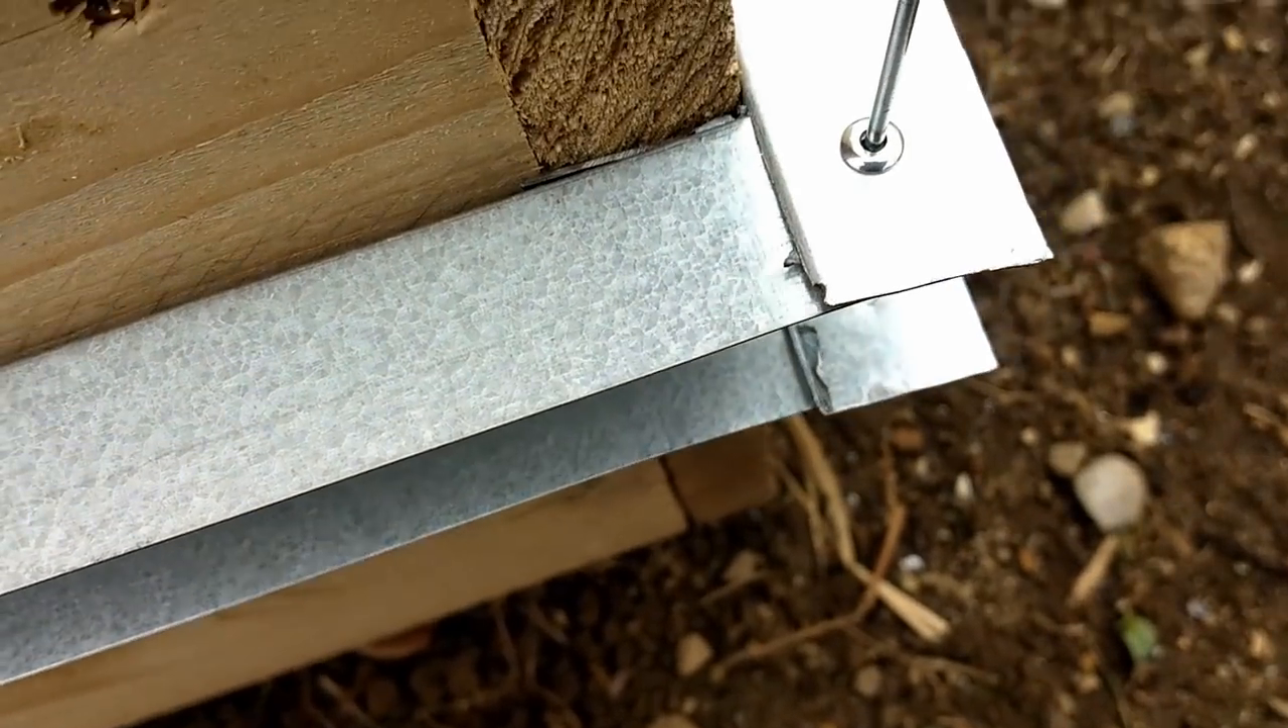Maintenant le rivet est en place. Il n'y a plus qu'à le serrer.